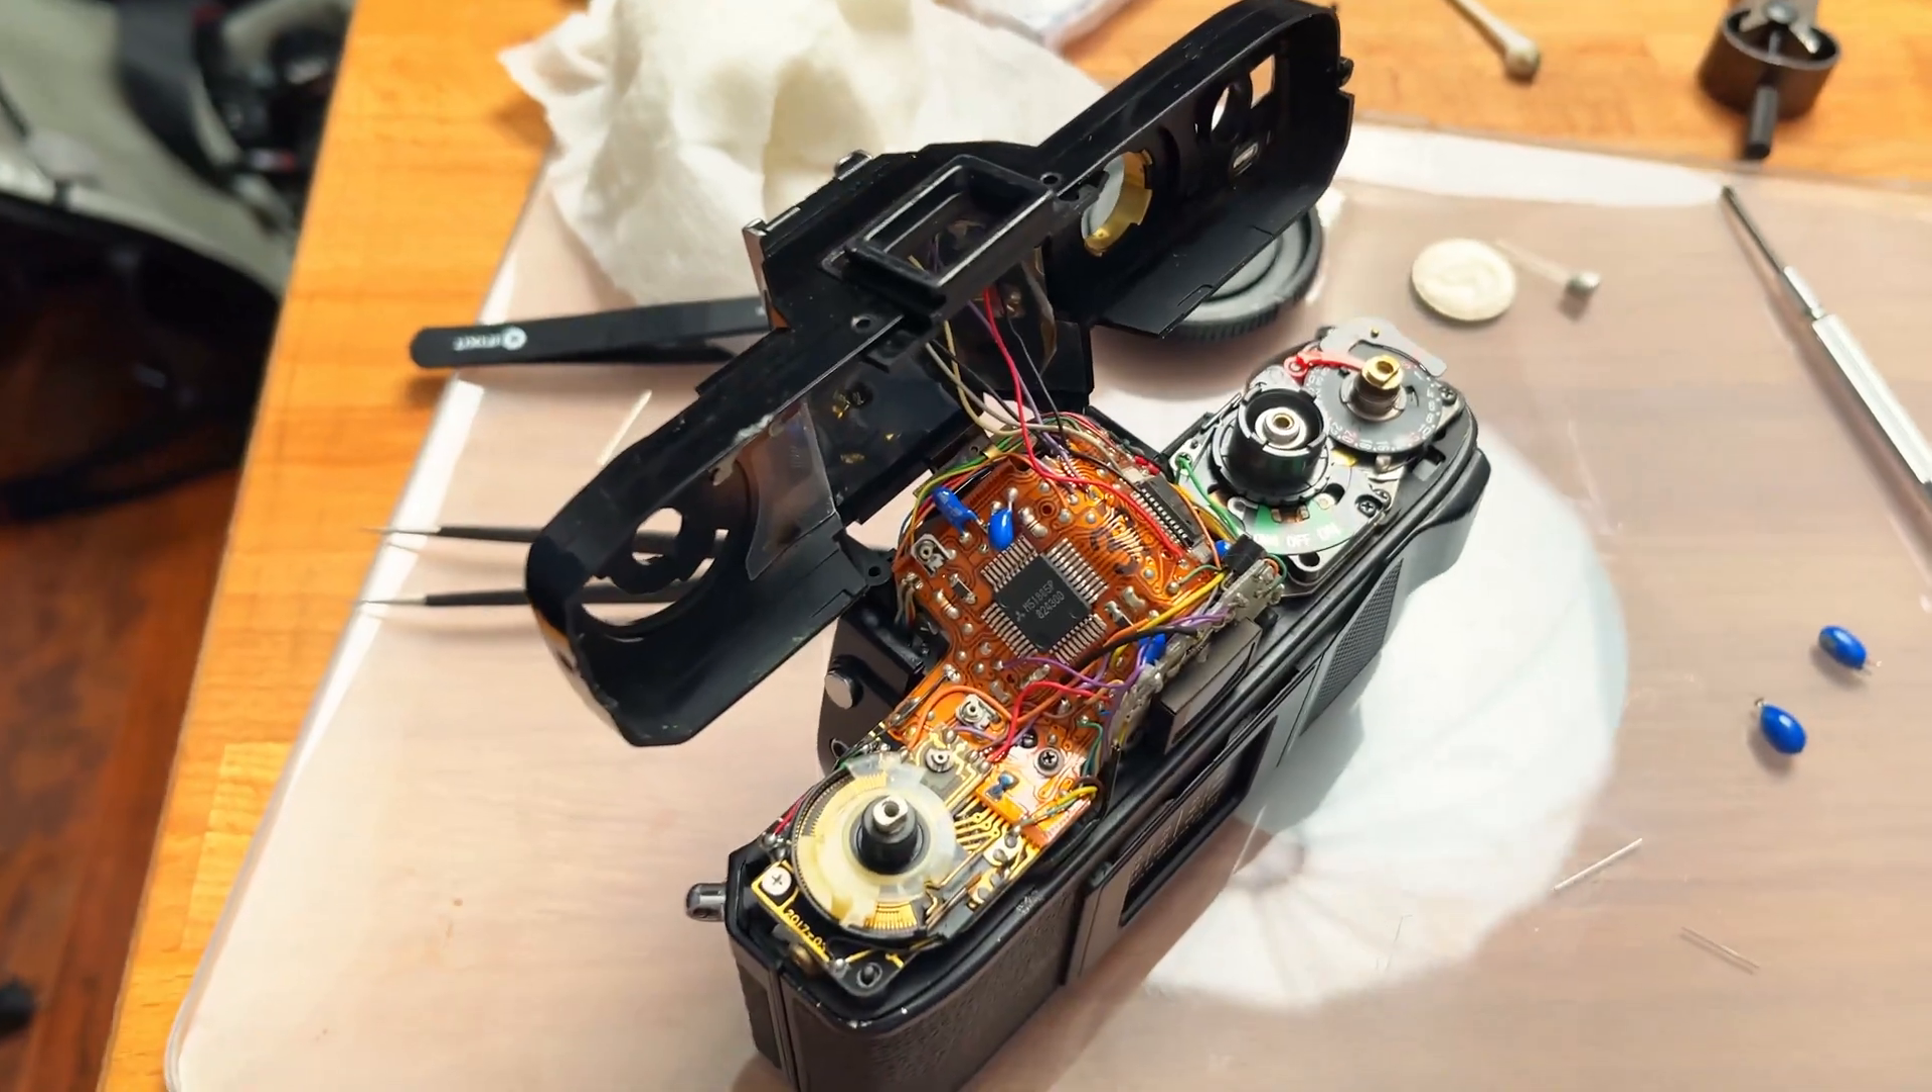So i took the top off.